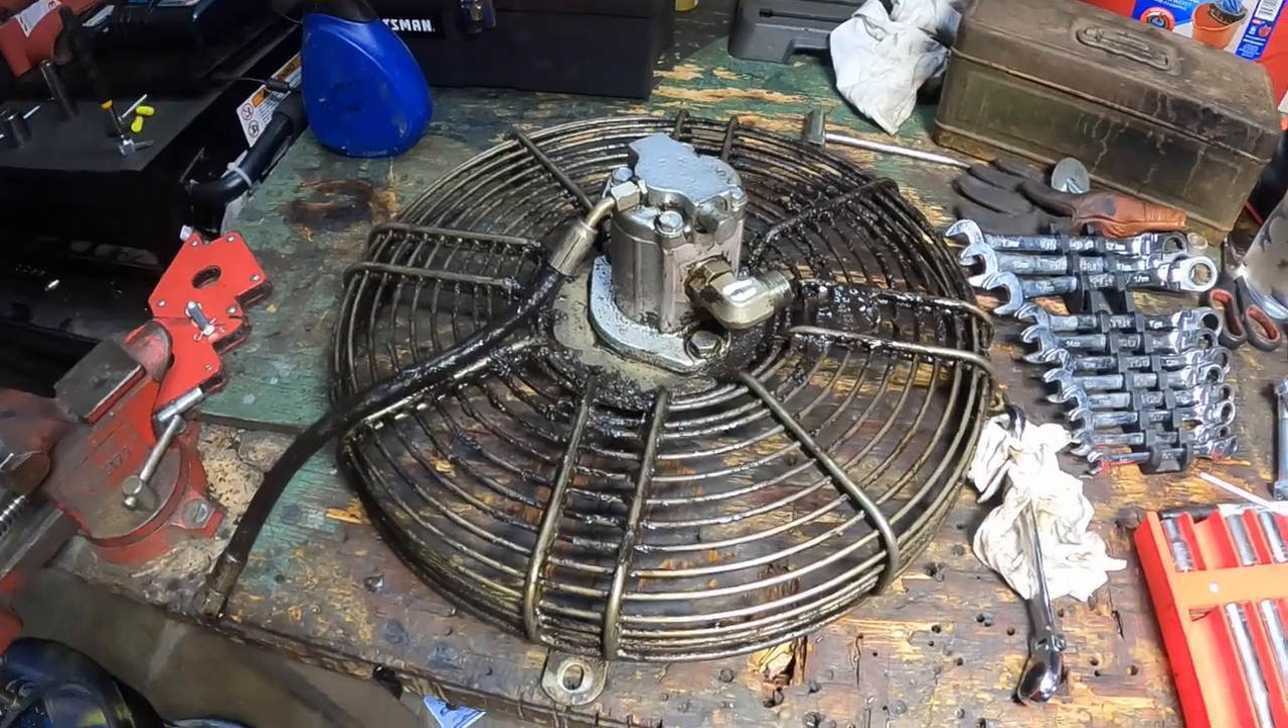Alright, so we finally got this fan shroud and hydraulic fan motor off.